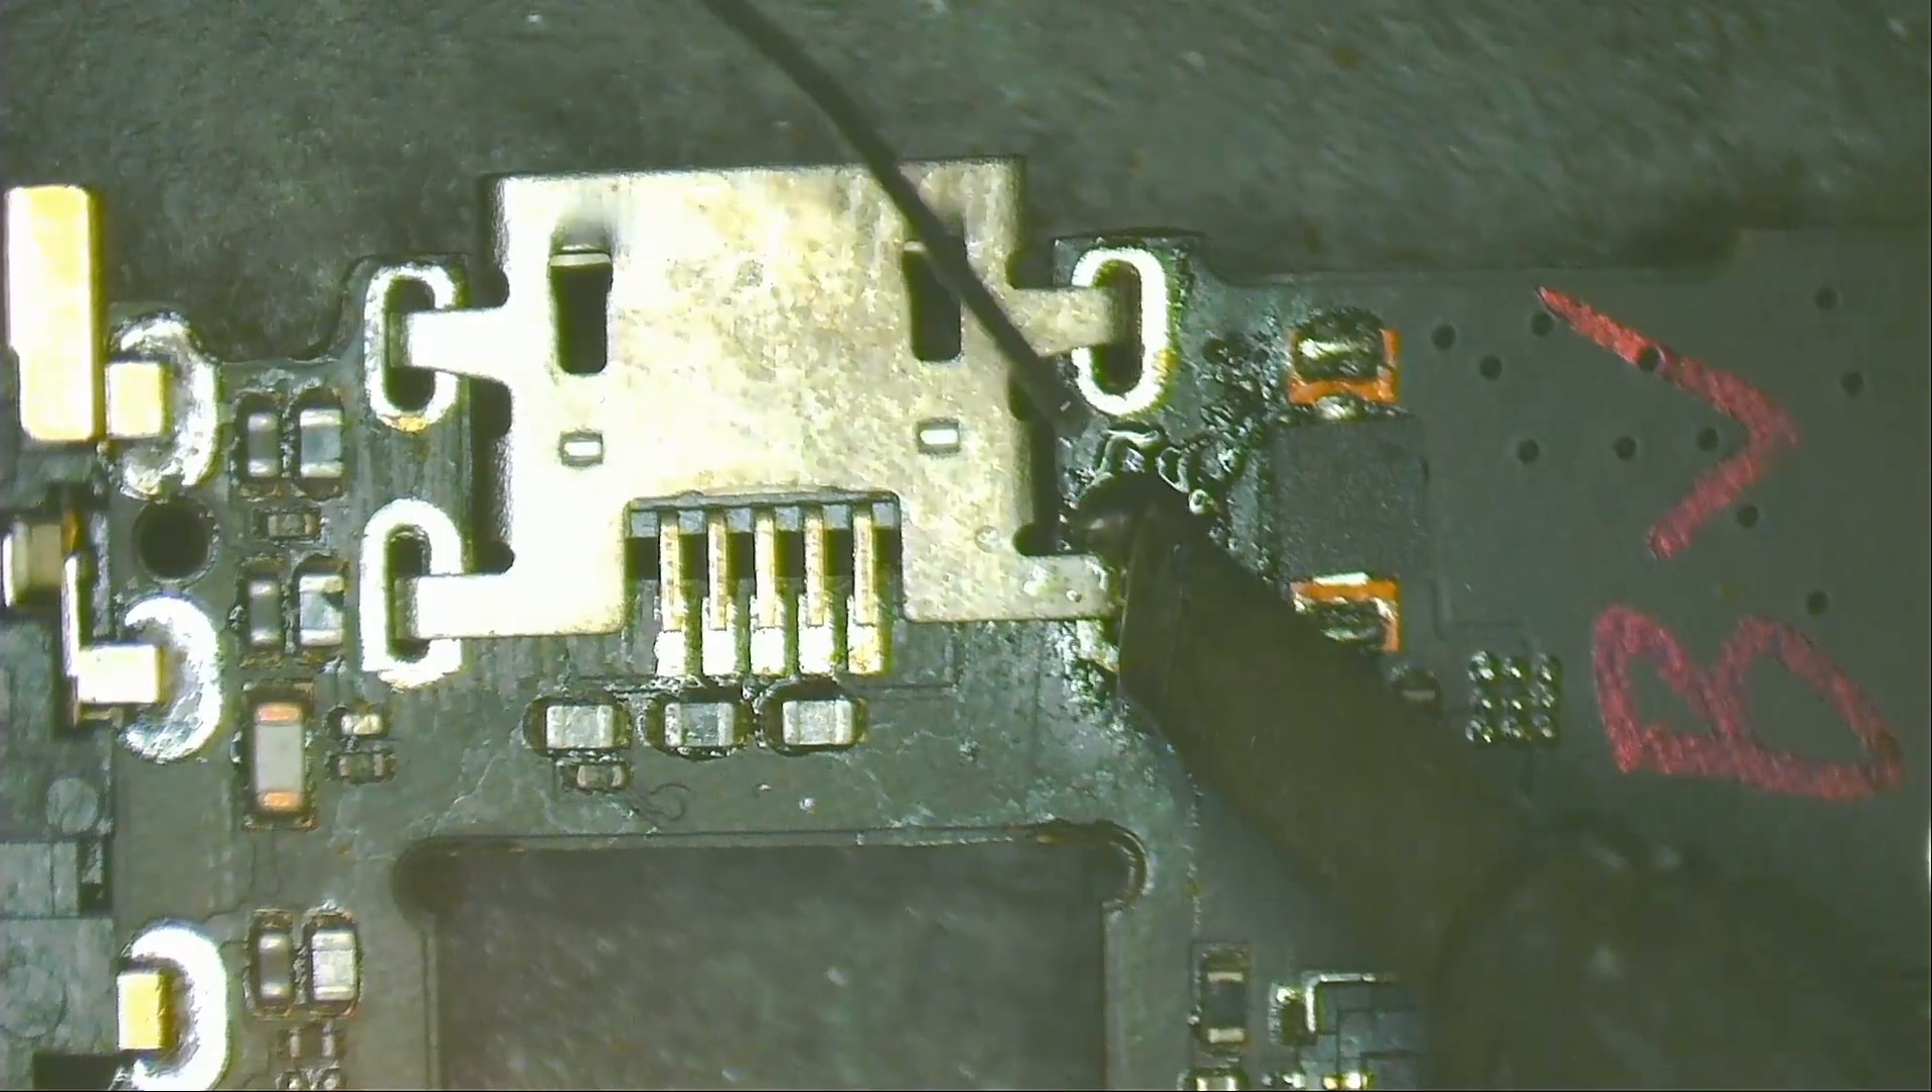Place the new connector. It fits perfectly.